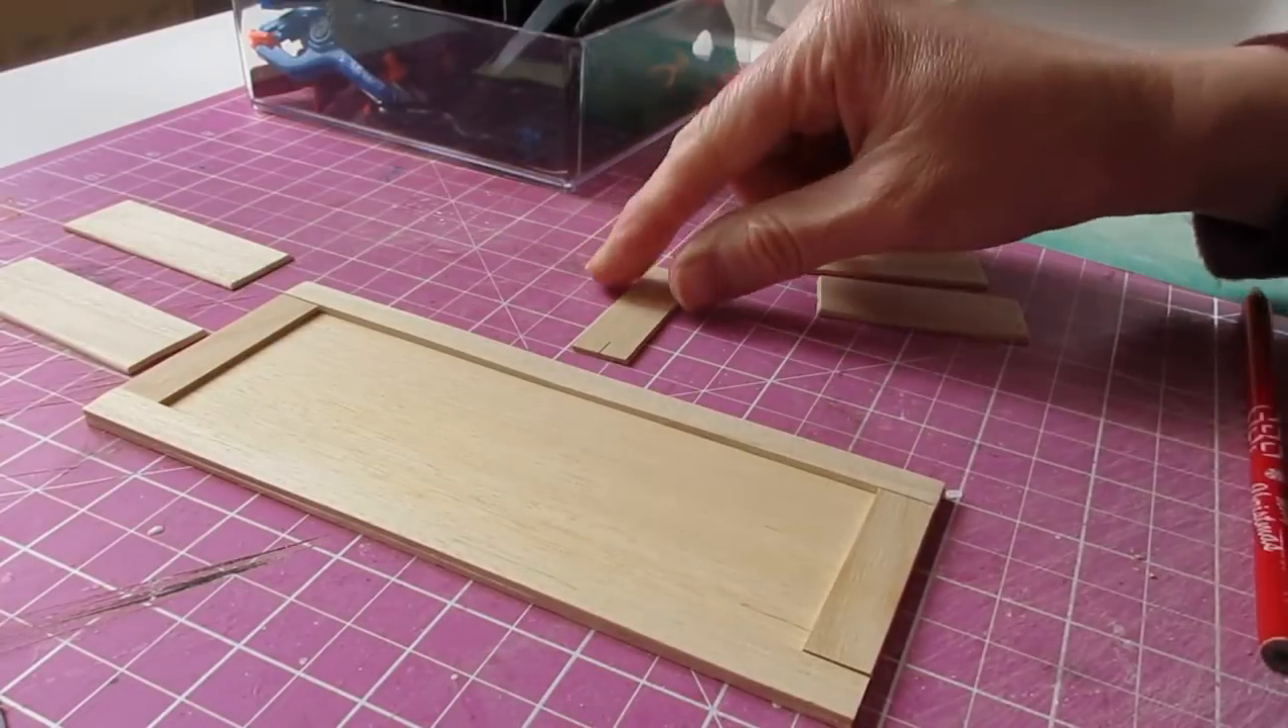That's the sort of outside edge mouldings in place.